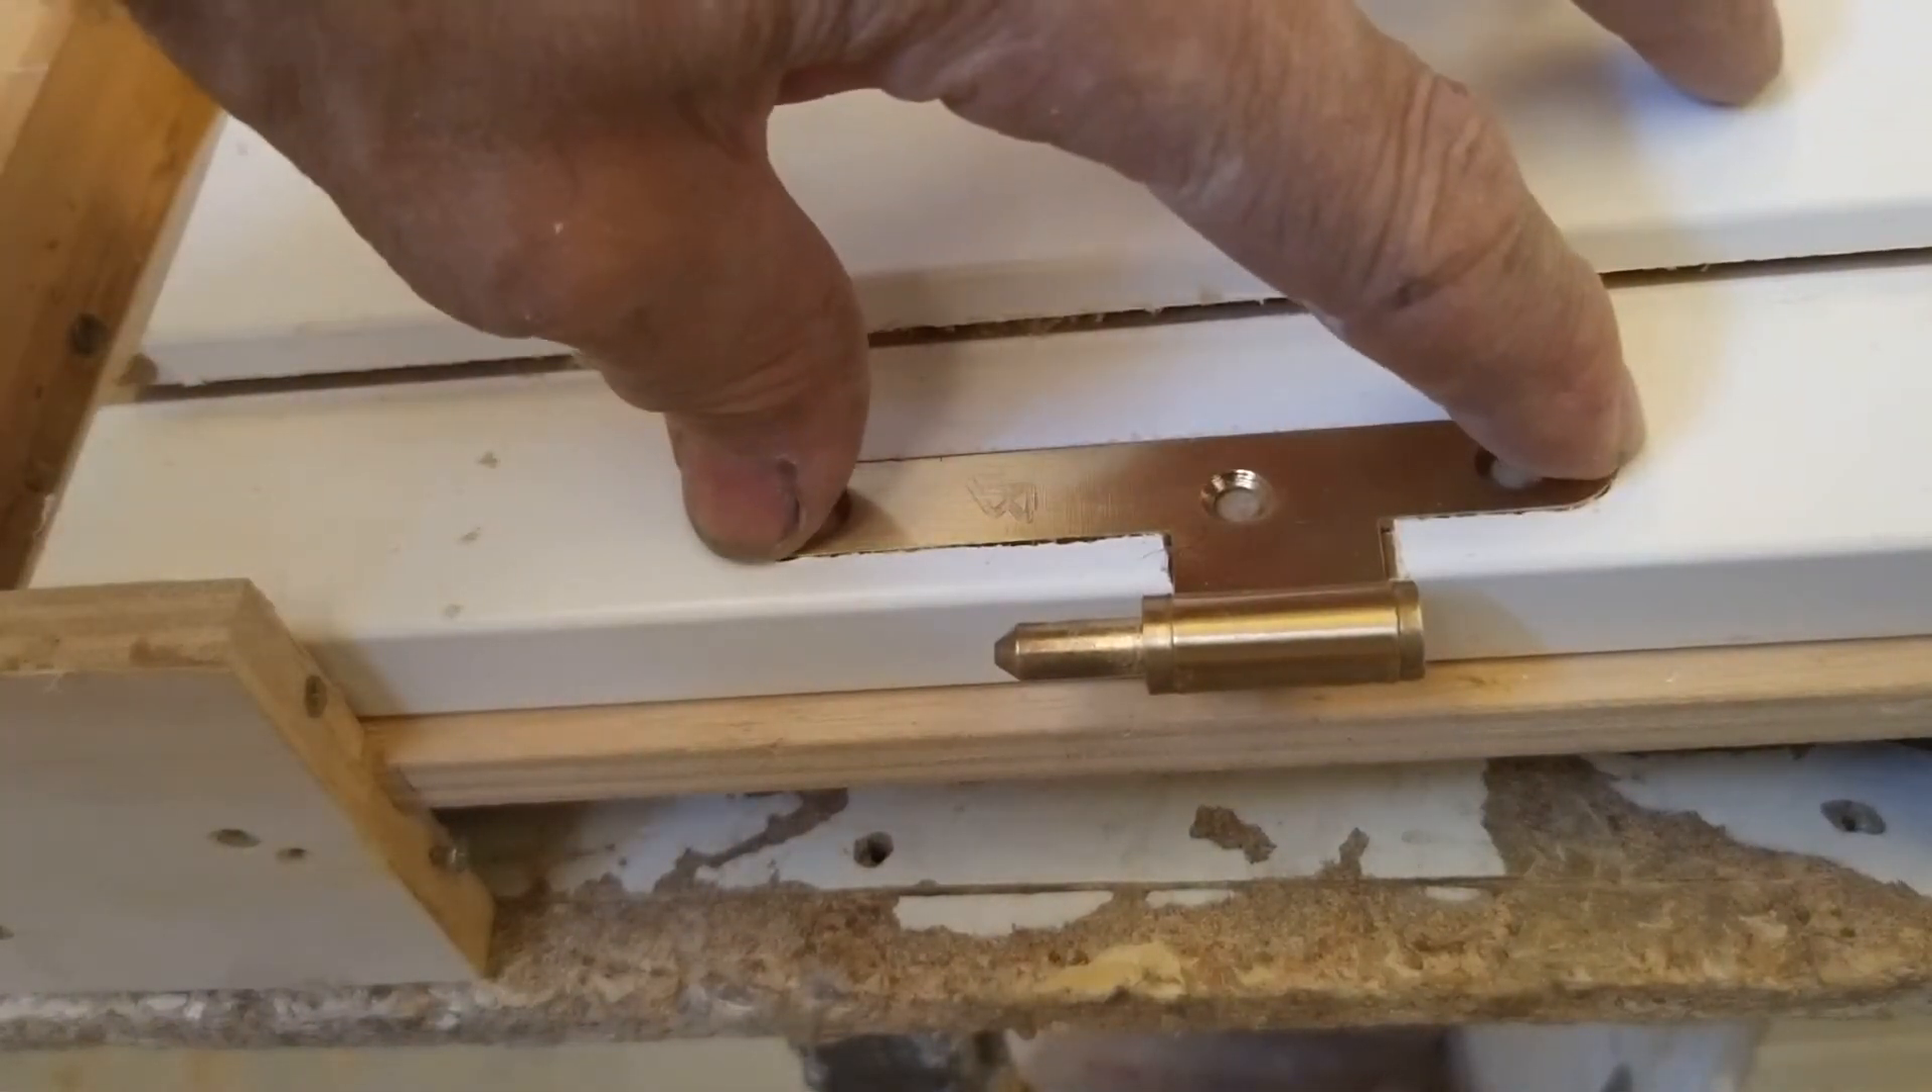Aquí tienes el pernio ya en su caja. Le meteríamos los dos tornillos y haríamos el siguiente.